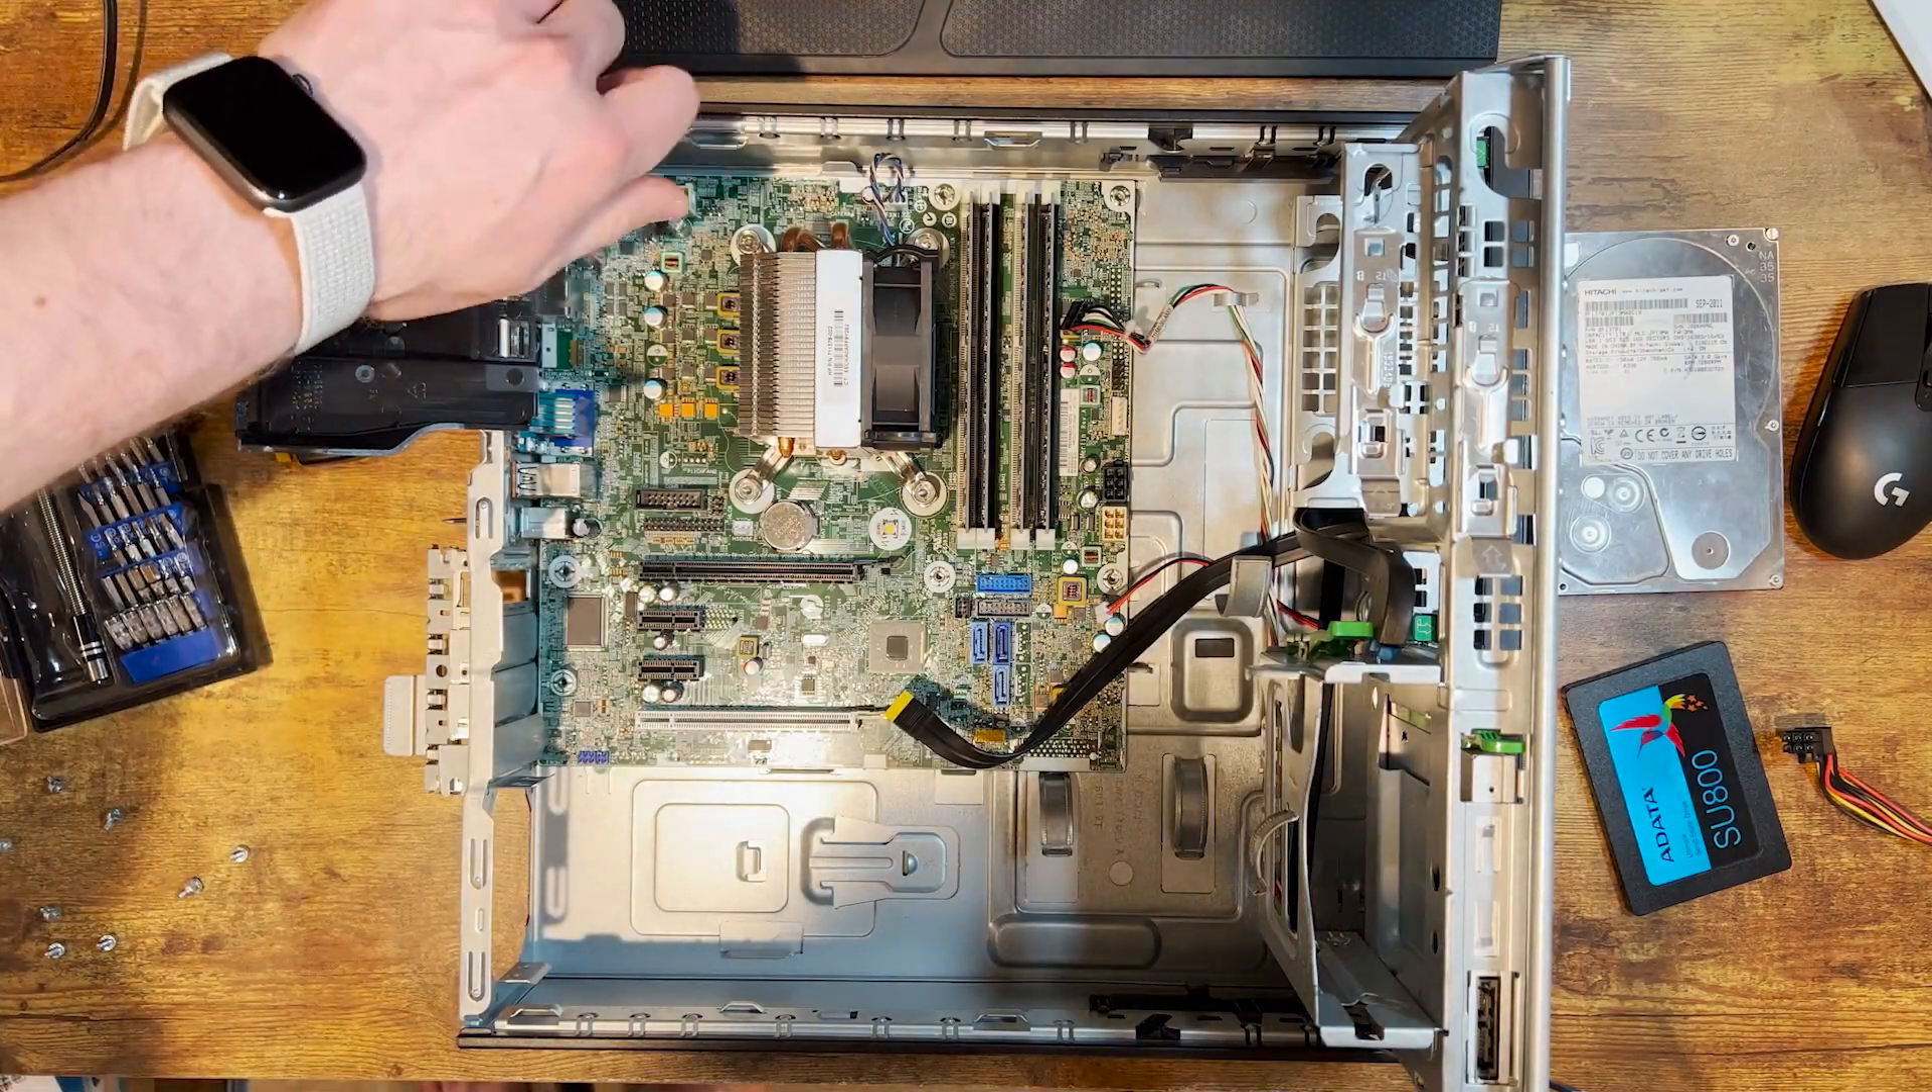Everything is mounted to the back of the case including the cpu cooler.